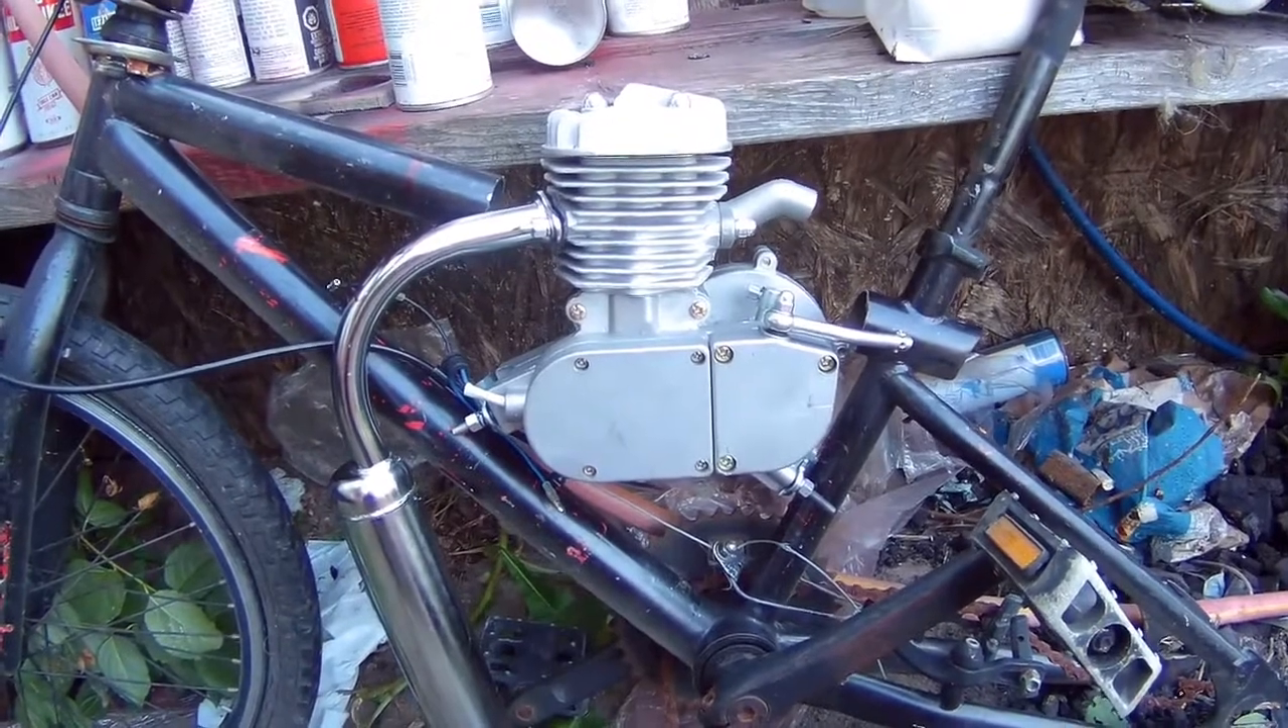As you guys can see the engine fits in there perfect now.